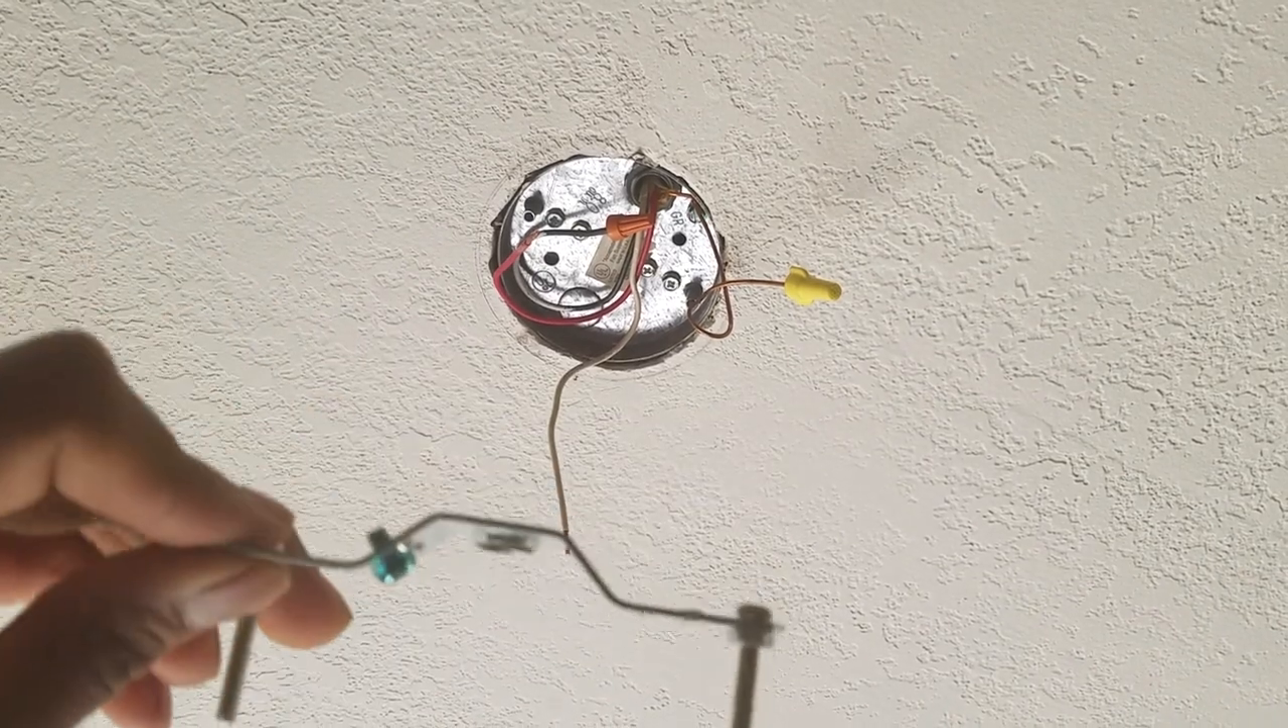All right really quick the old hardware has been removed the new hardware is going to get mounted right here.